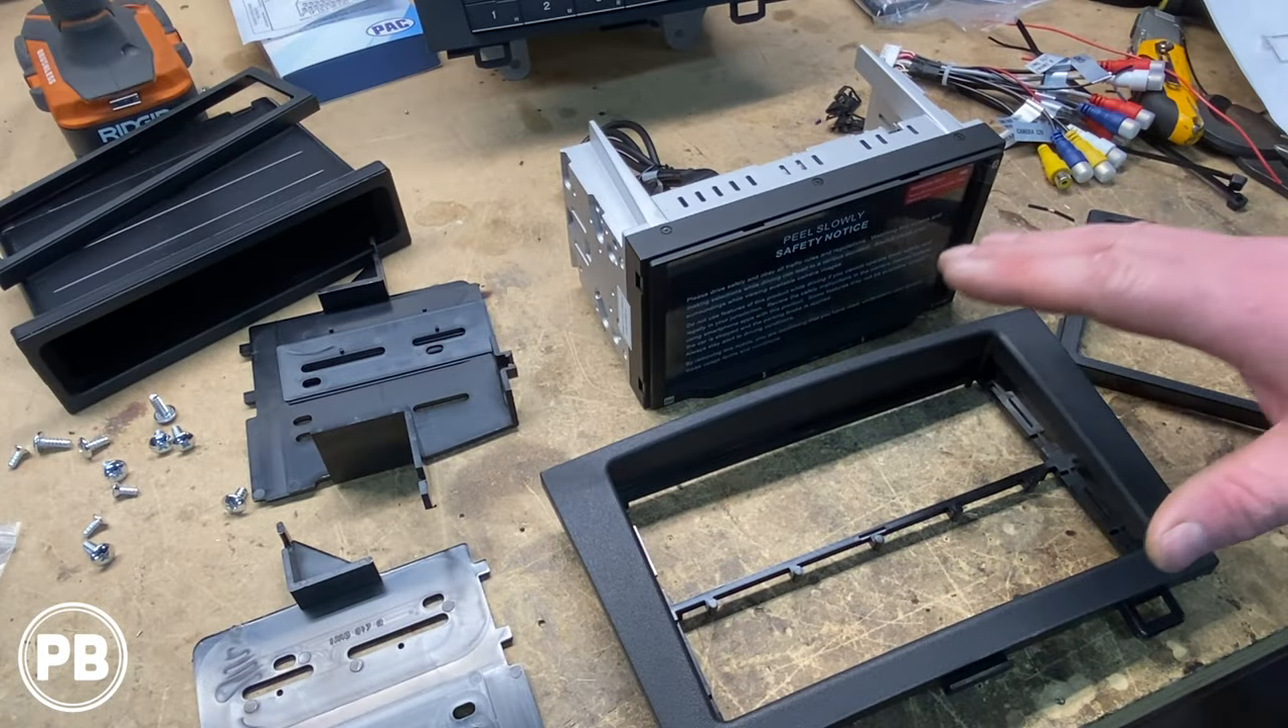Okay, so we have the dash kit all pulled apart here, the main bezel here.